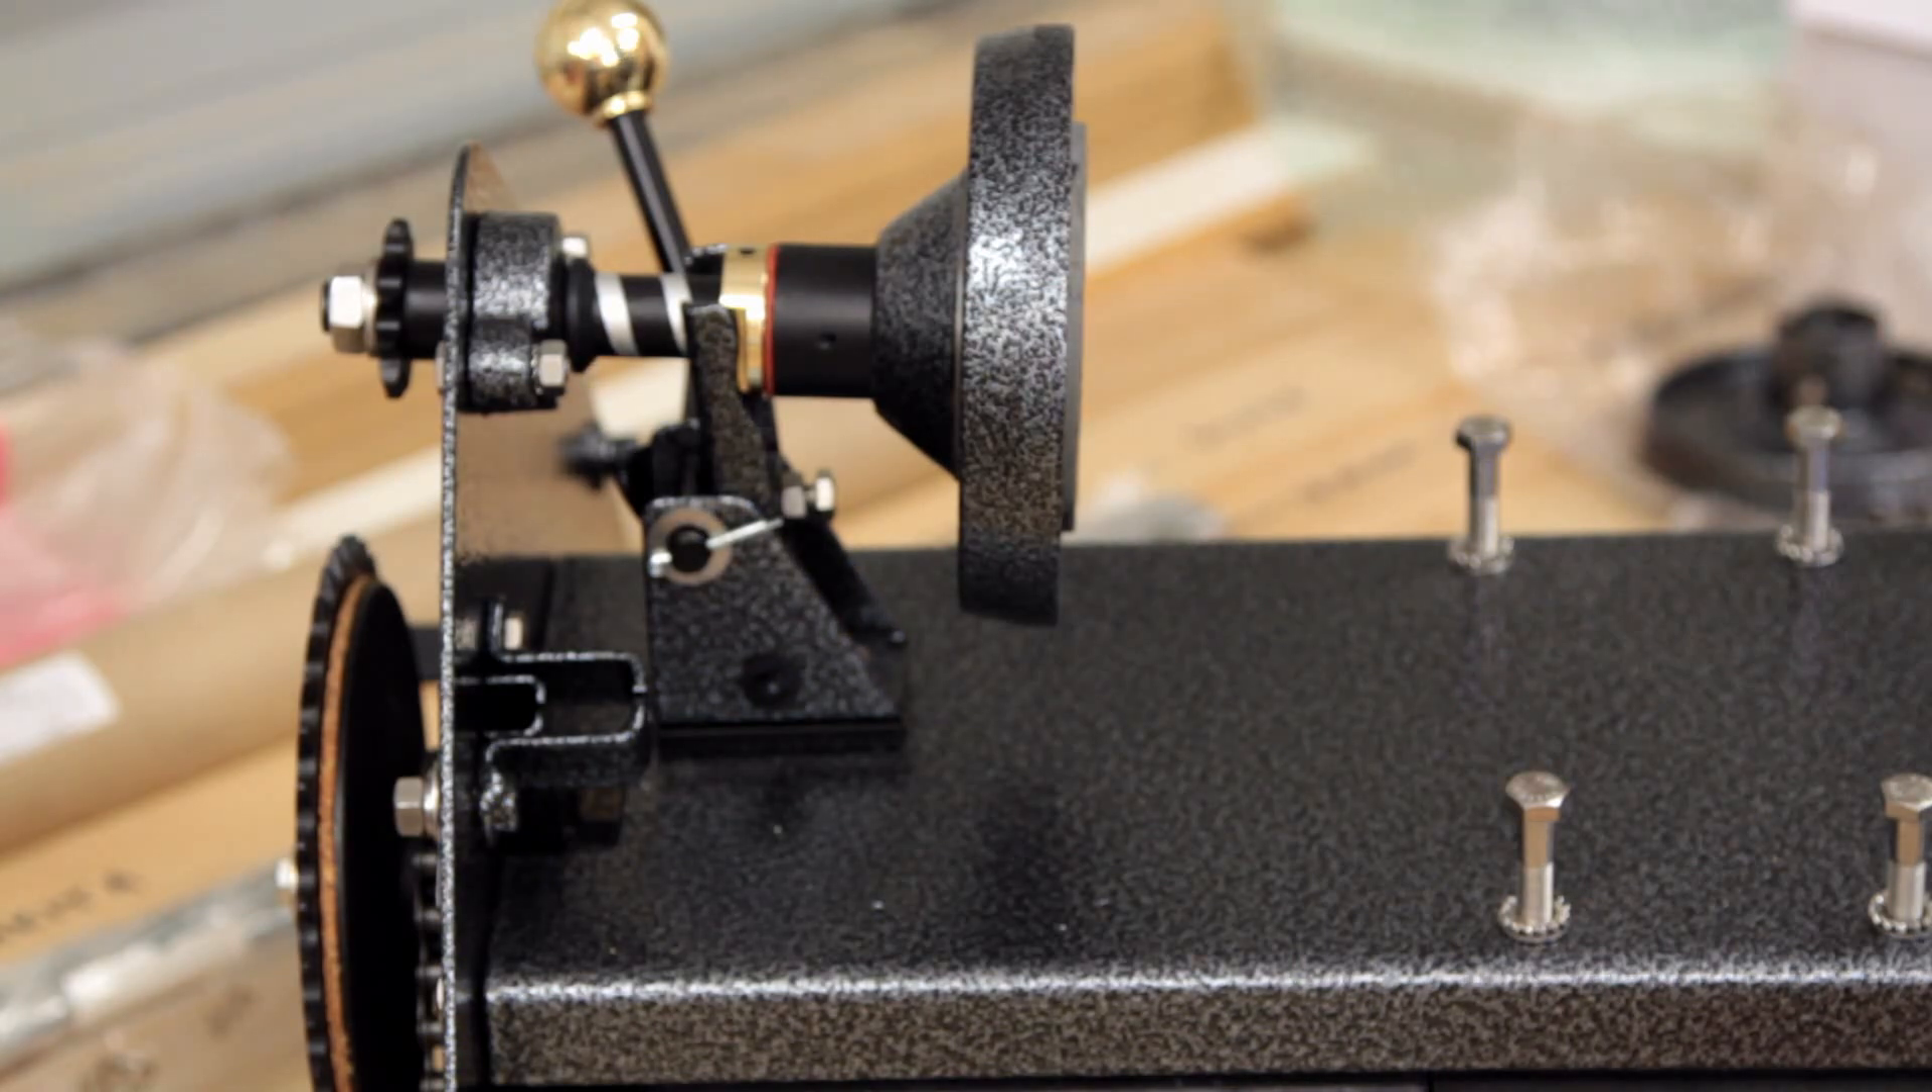That's our clutch half and clutch cone in place now on the shaft.